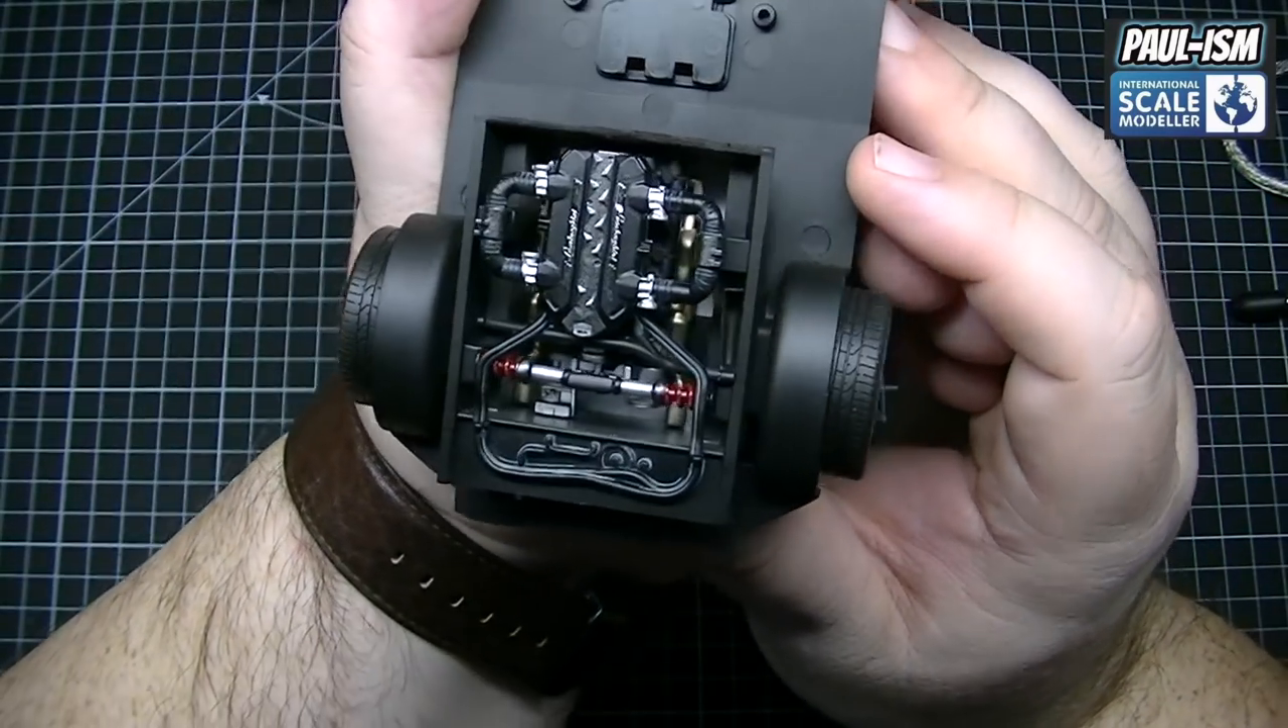We built up all the engine bay, as you can see.